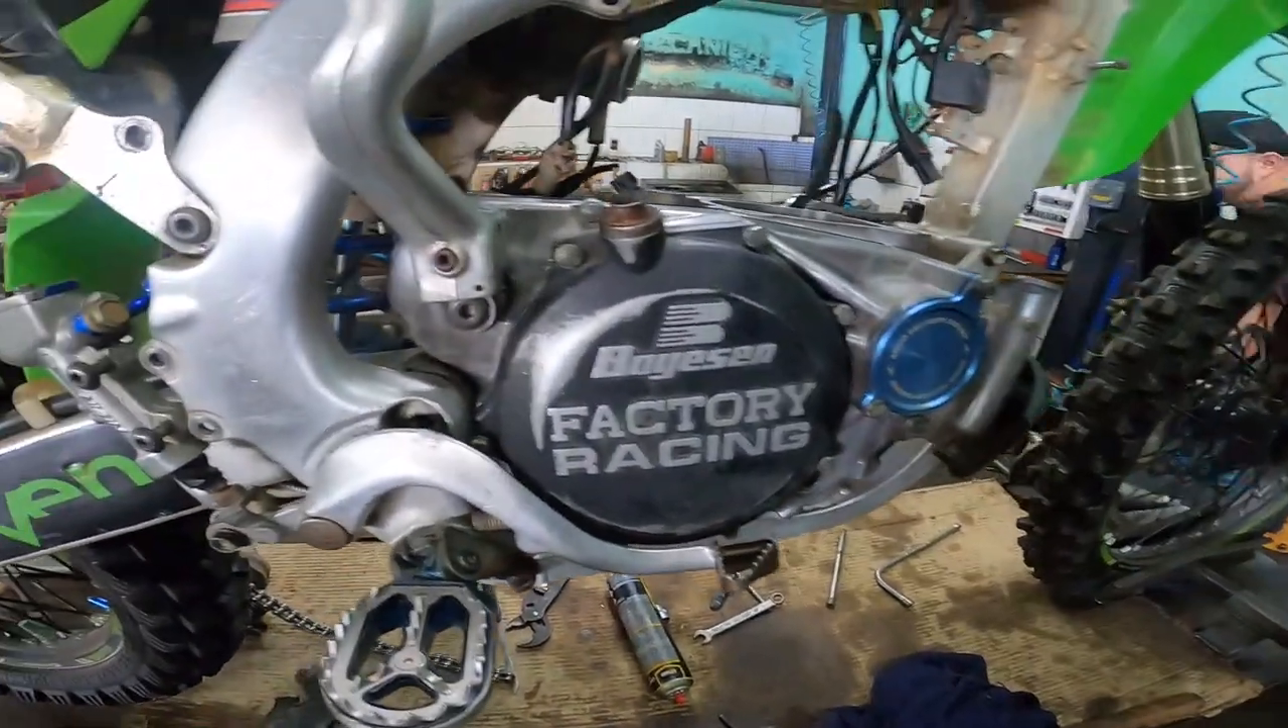Aí, galera, ó Já foi montada aqui a tampa lateral.